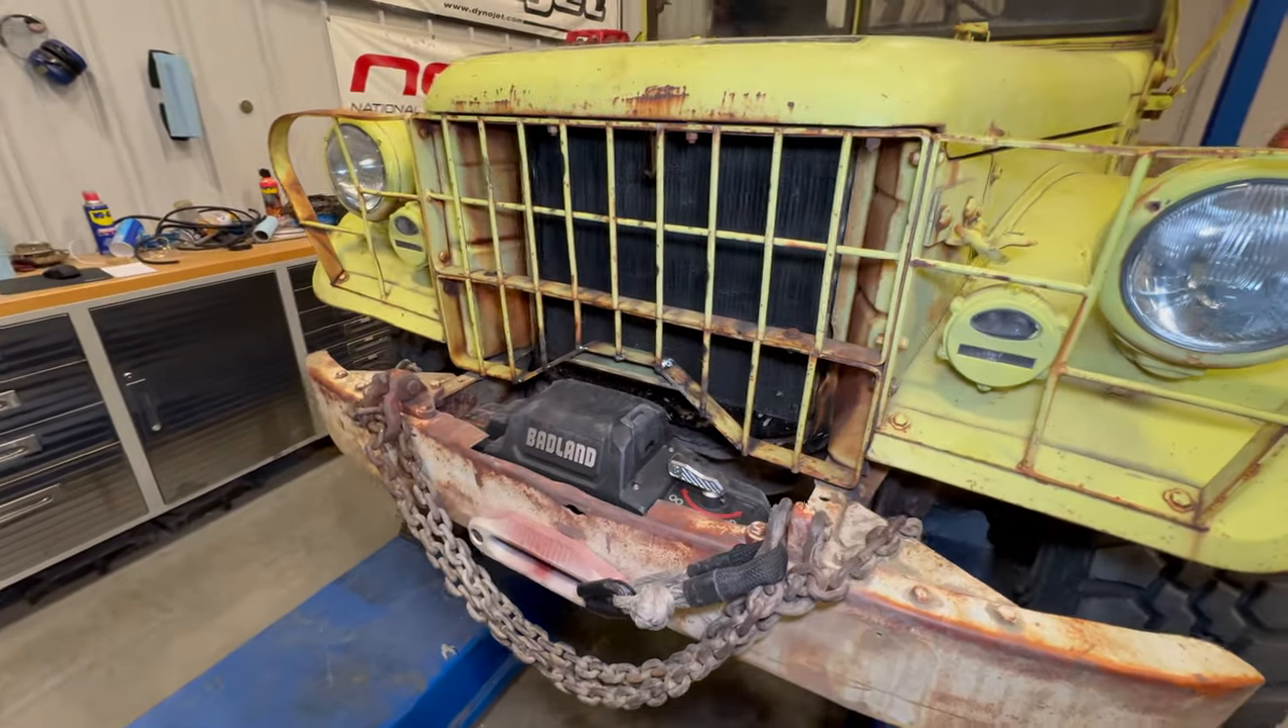But now we have a 12K Badlands winch on the front.